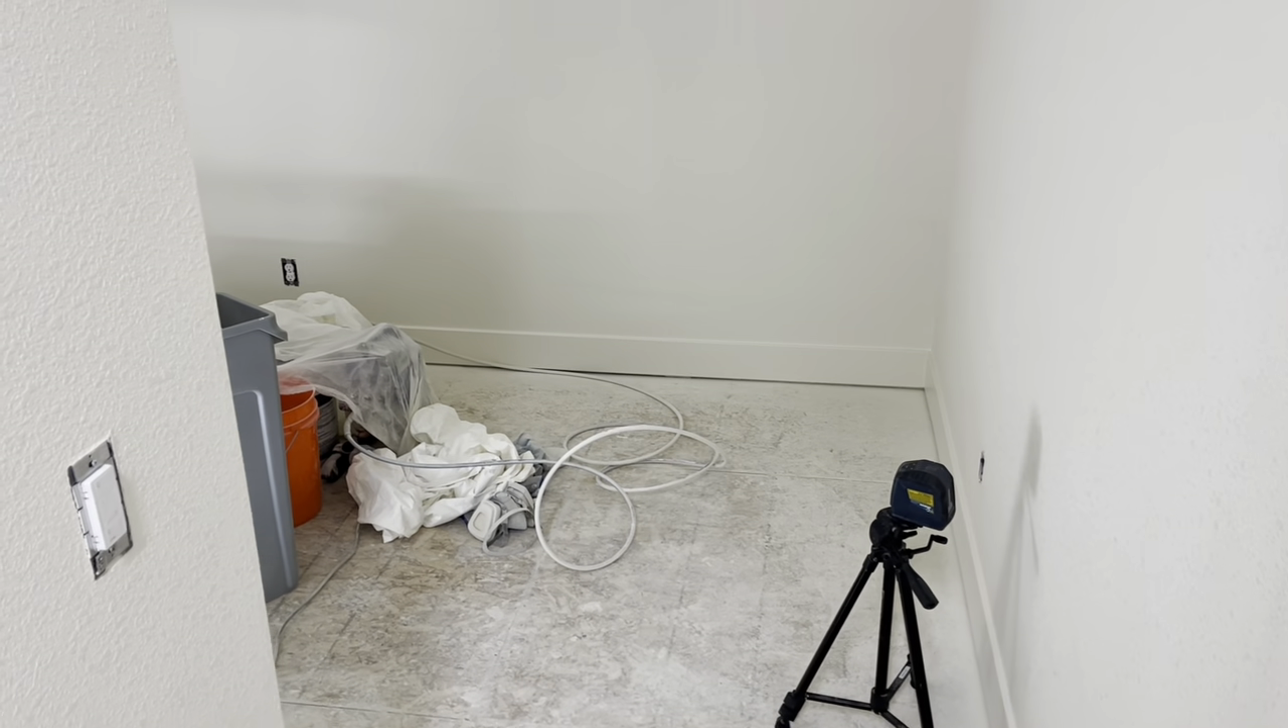Base boards are fully in and painted.